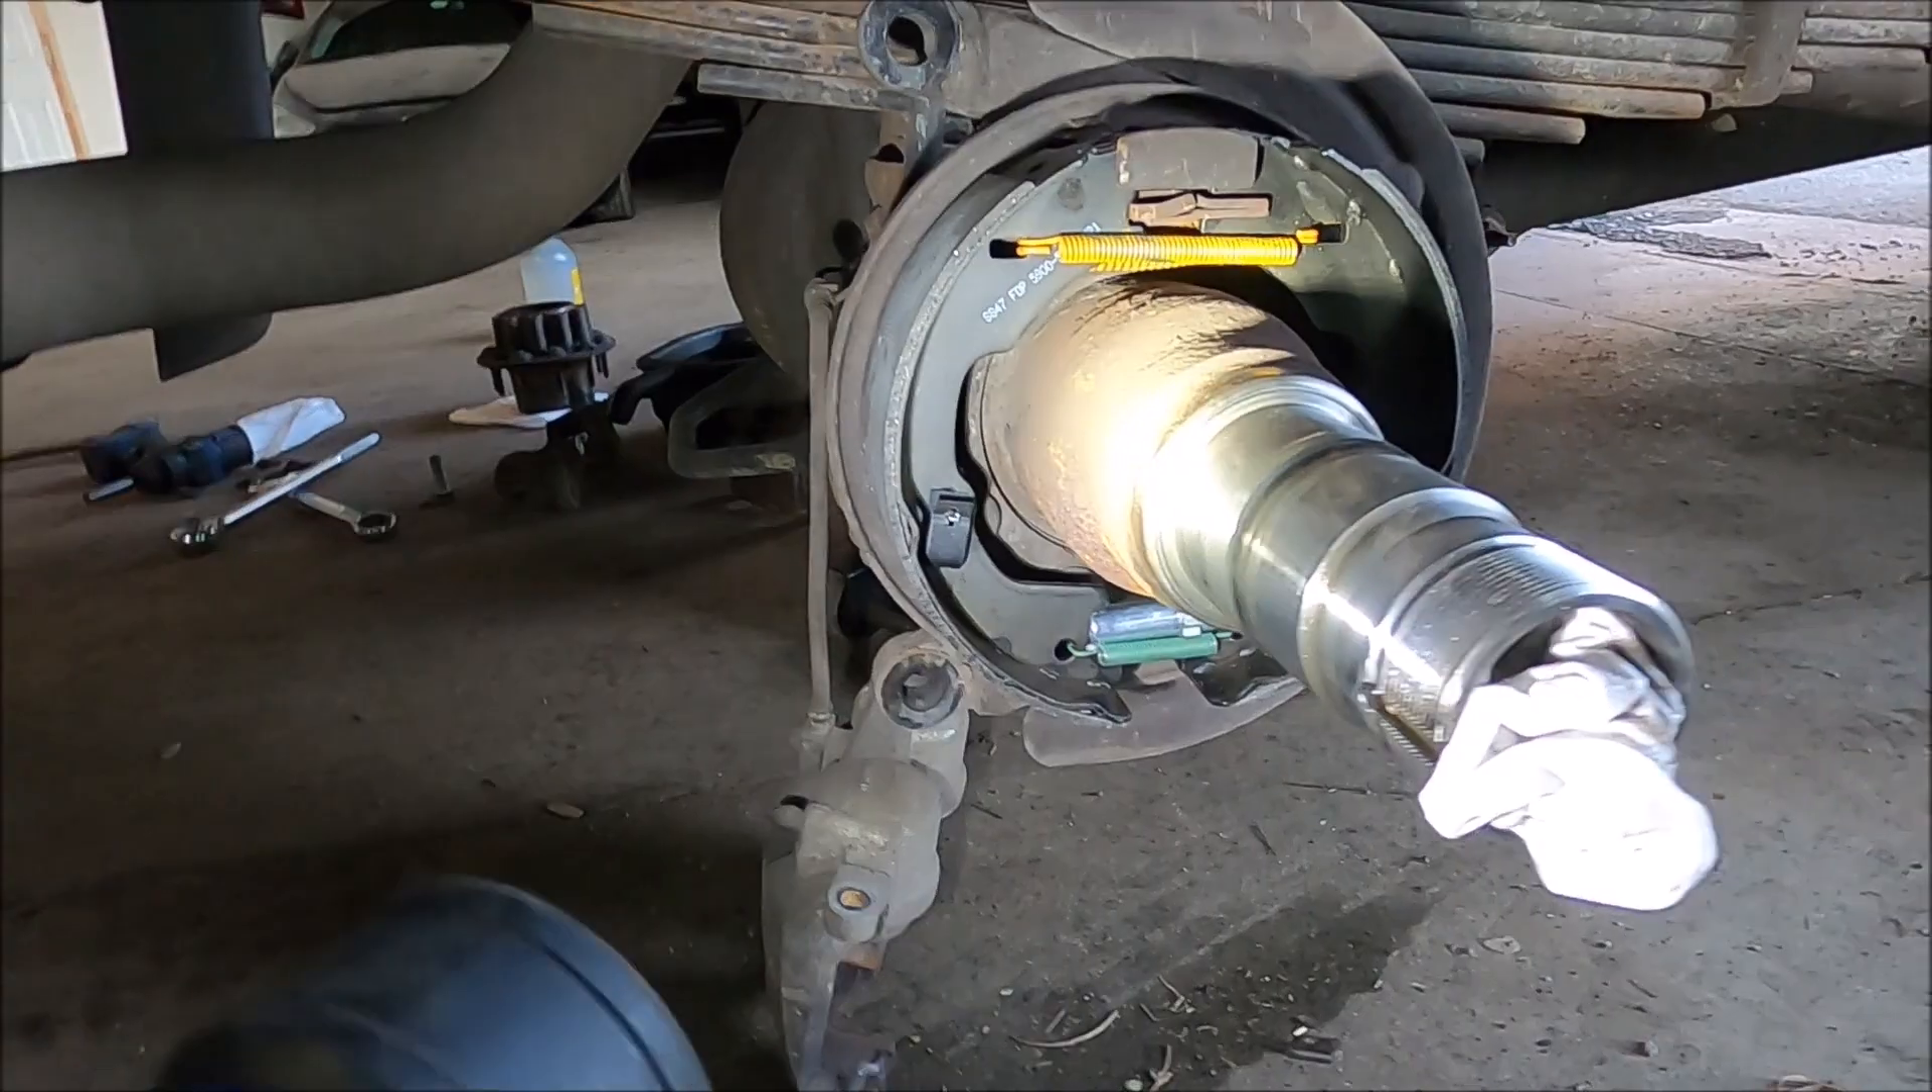One side of the drum brakes Is done All new springs Adjusters.